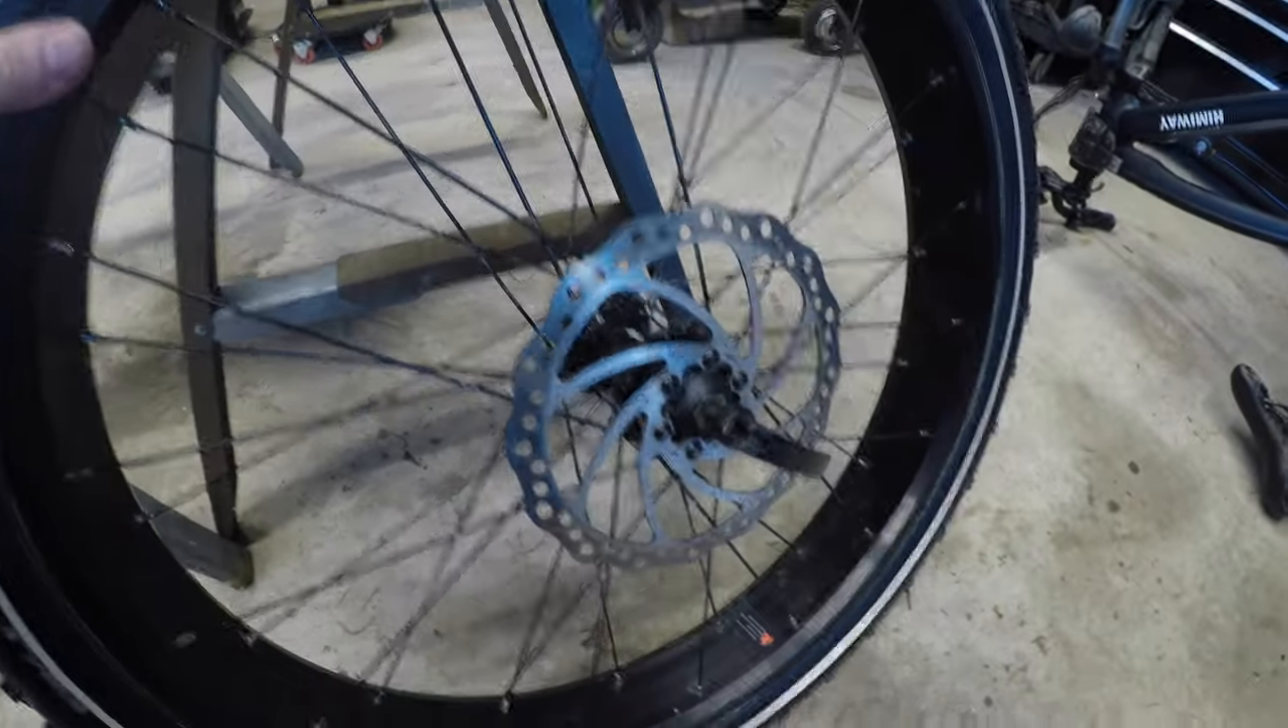After I took the bike apart I took the front wheel off.